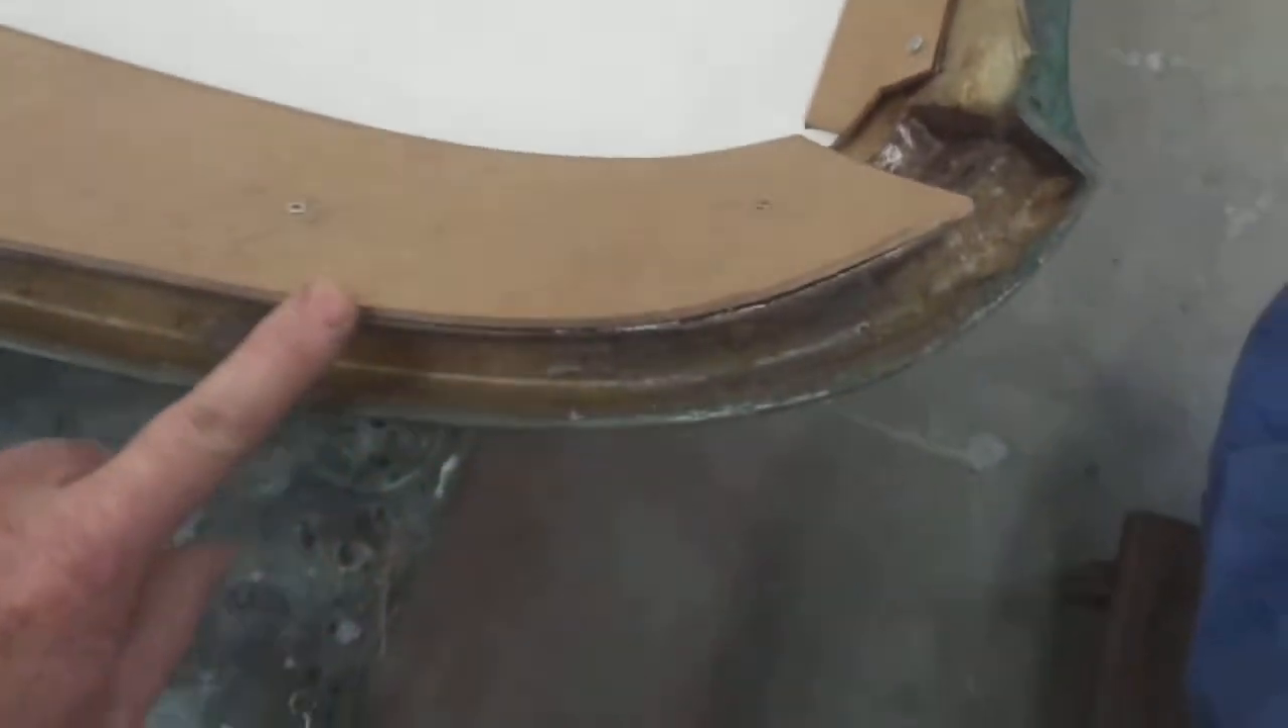The front piece is pretty much flush edge -to -edge with the fiberglass here.